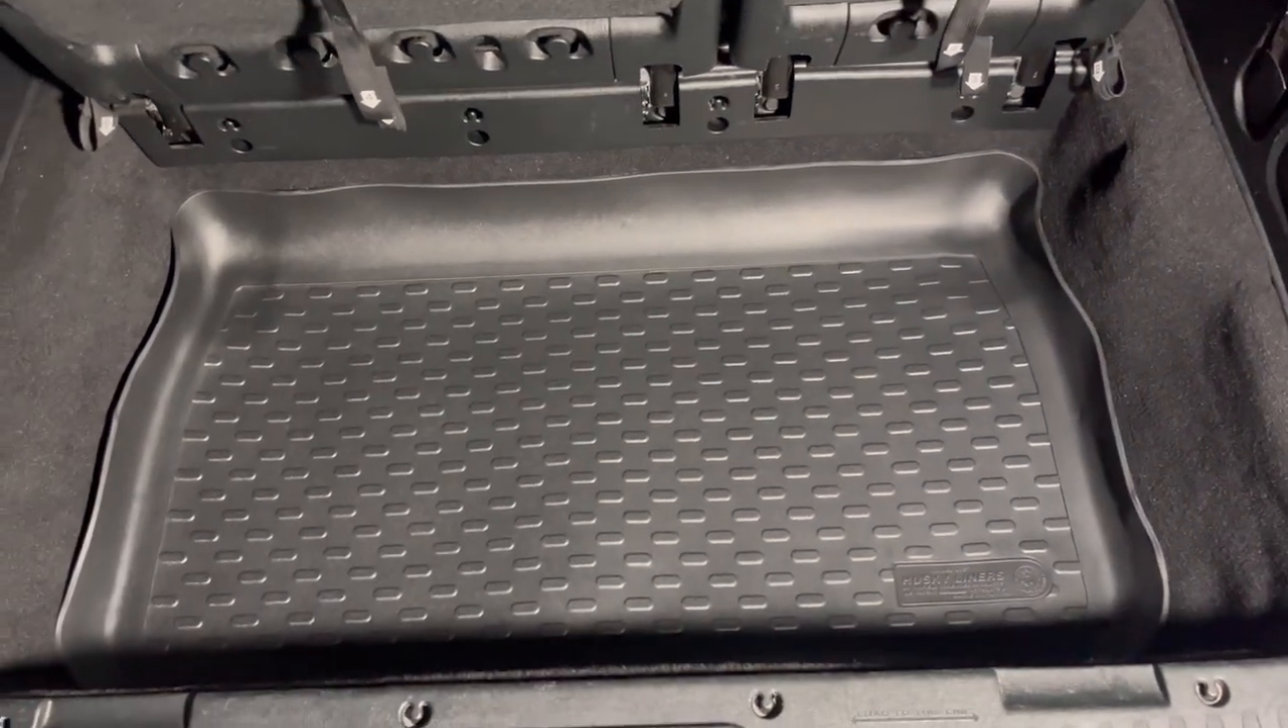All right, guys, I got the Husky cargo liner installed.